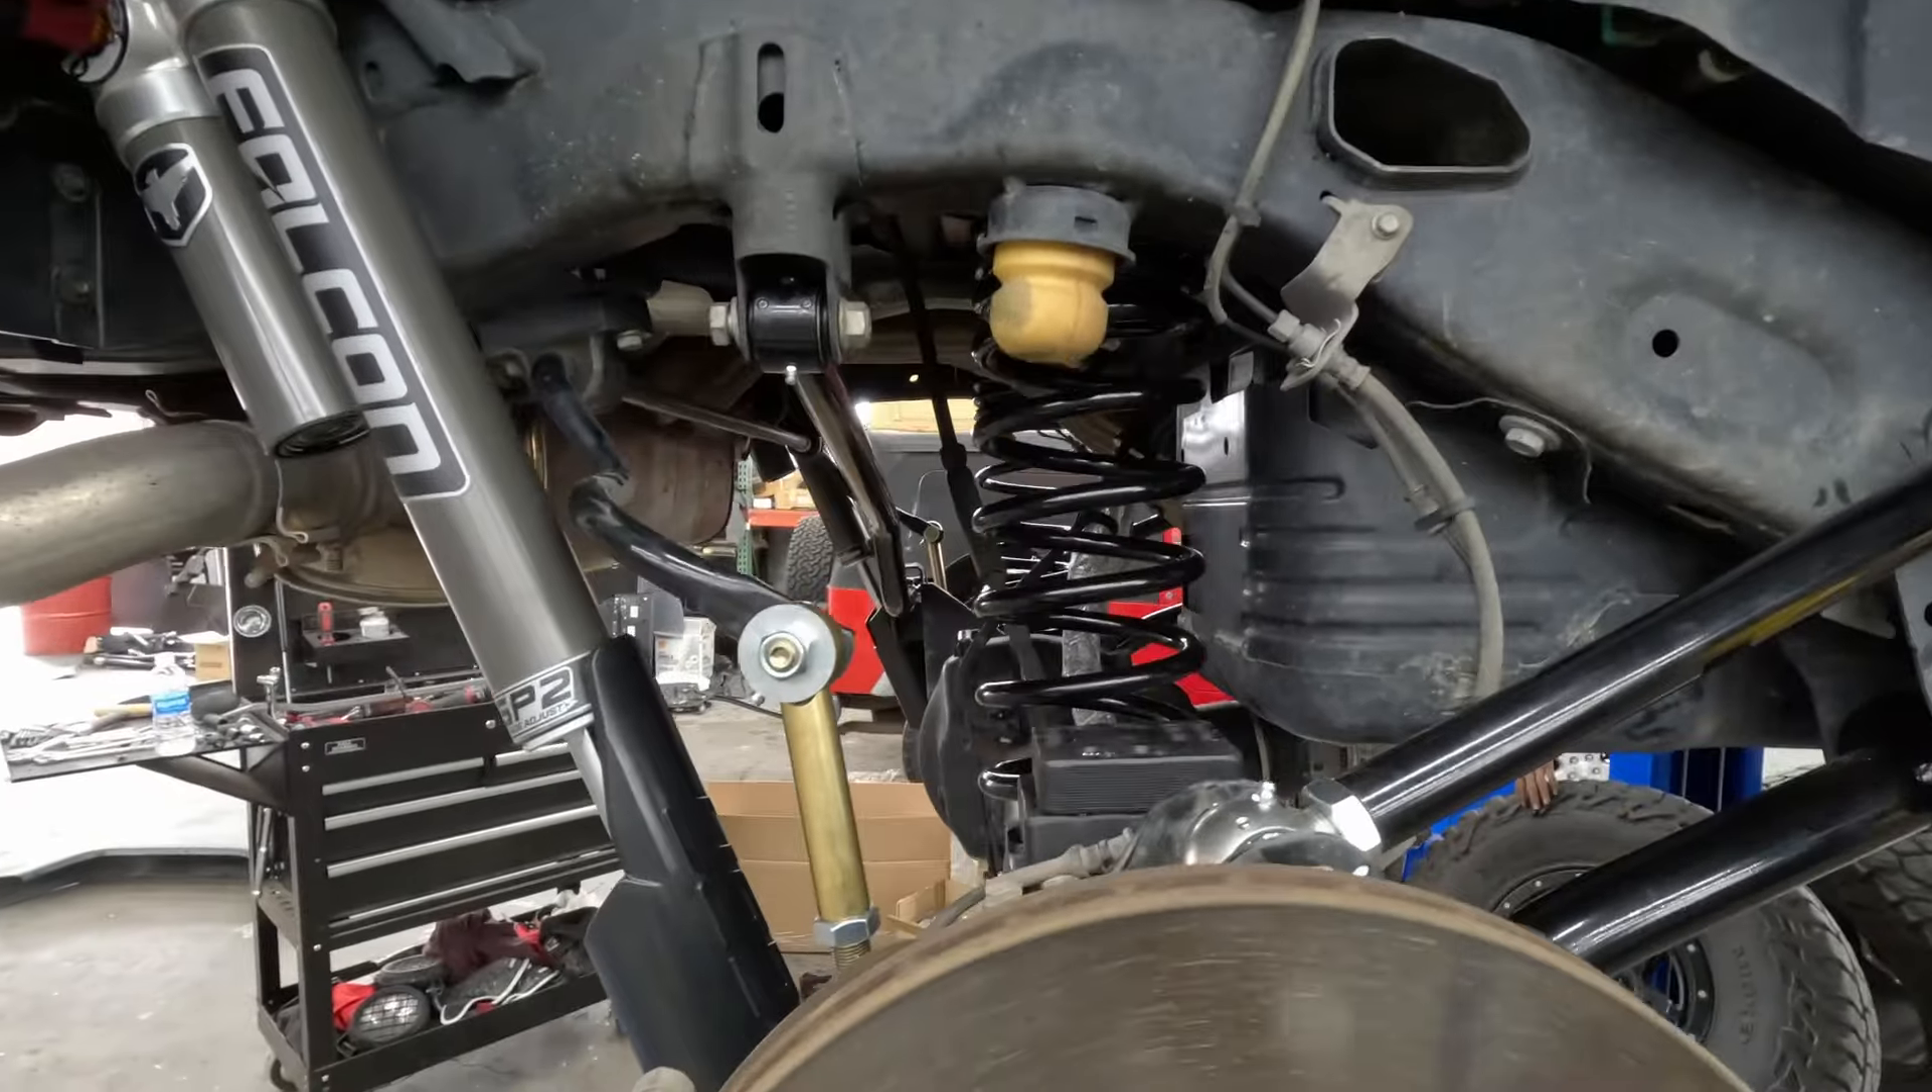We got the bump stops in. Falcon three threes adjustable.